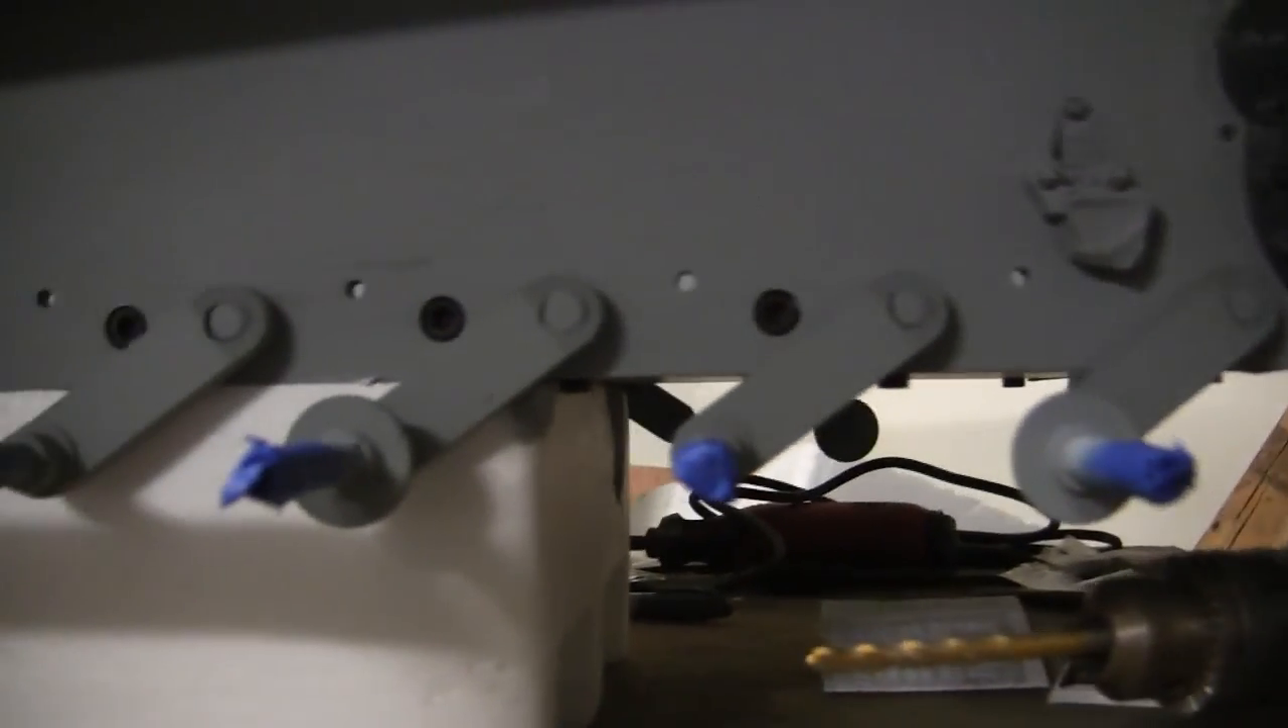And here is the suspension now completed and added to the model all of the swing arms have been added.